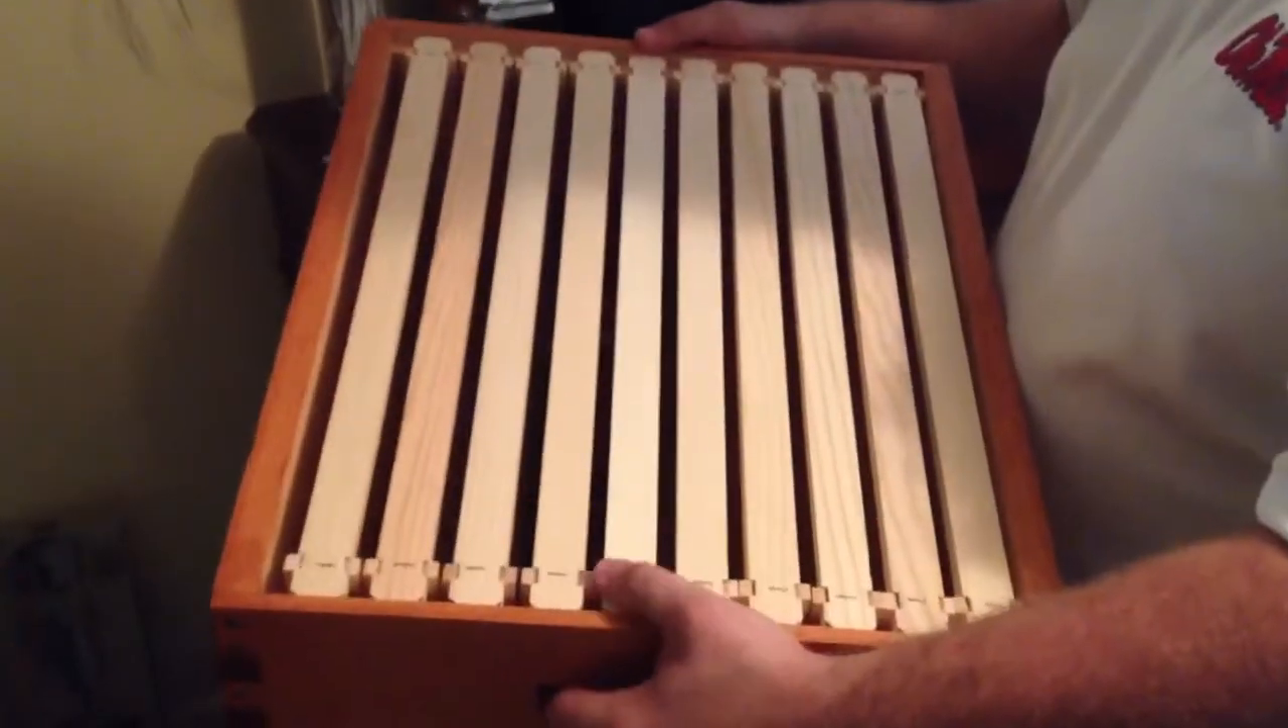There you have all 10 frames loaded up, ready to go.